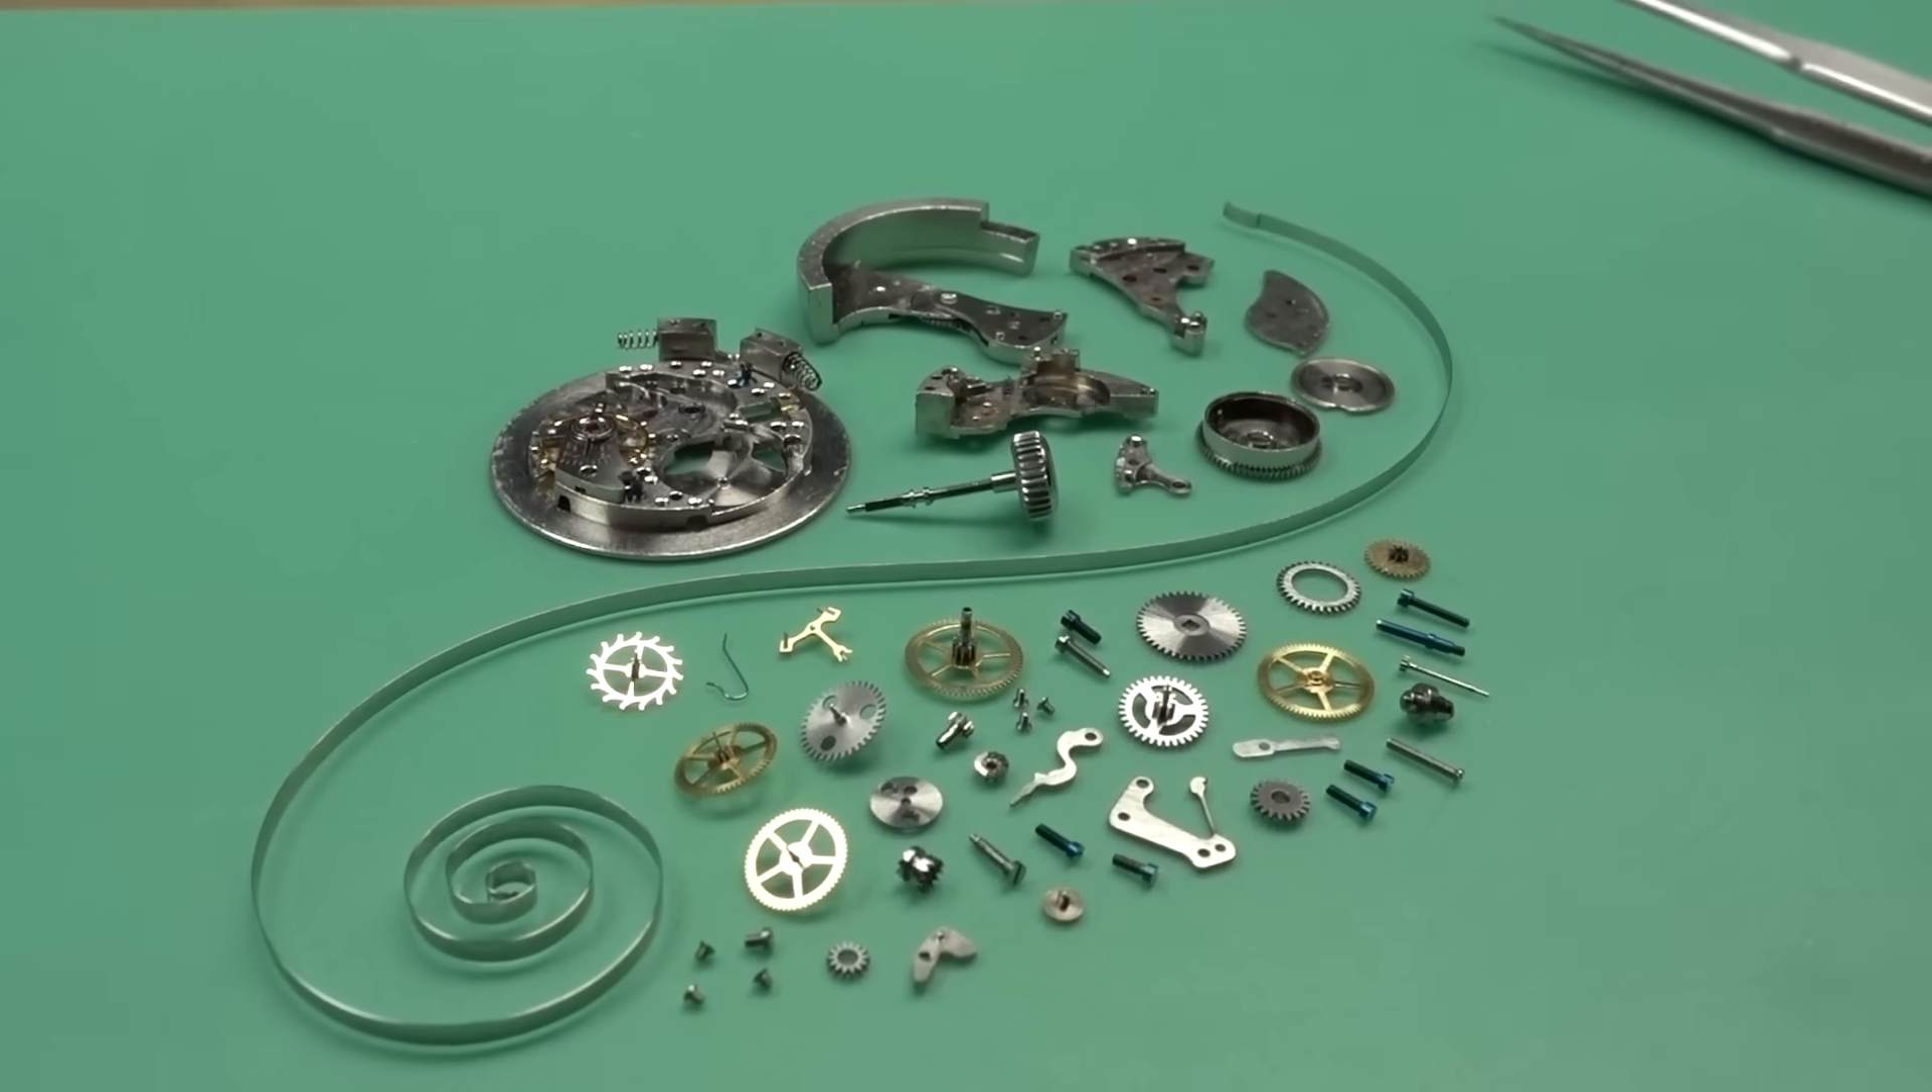That's the entire watch completely disassembled and ready for reassembly.